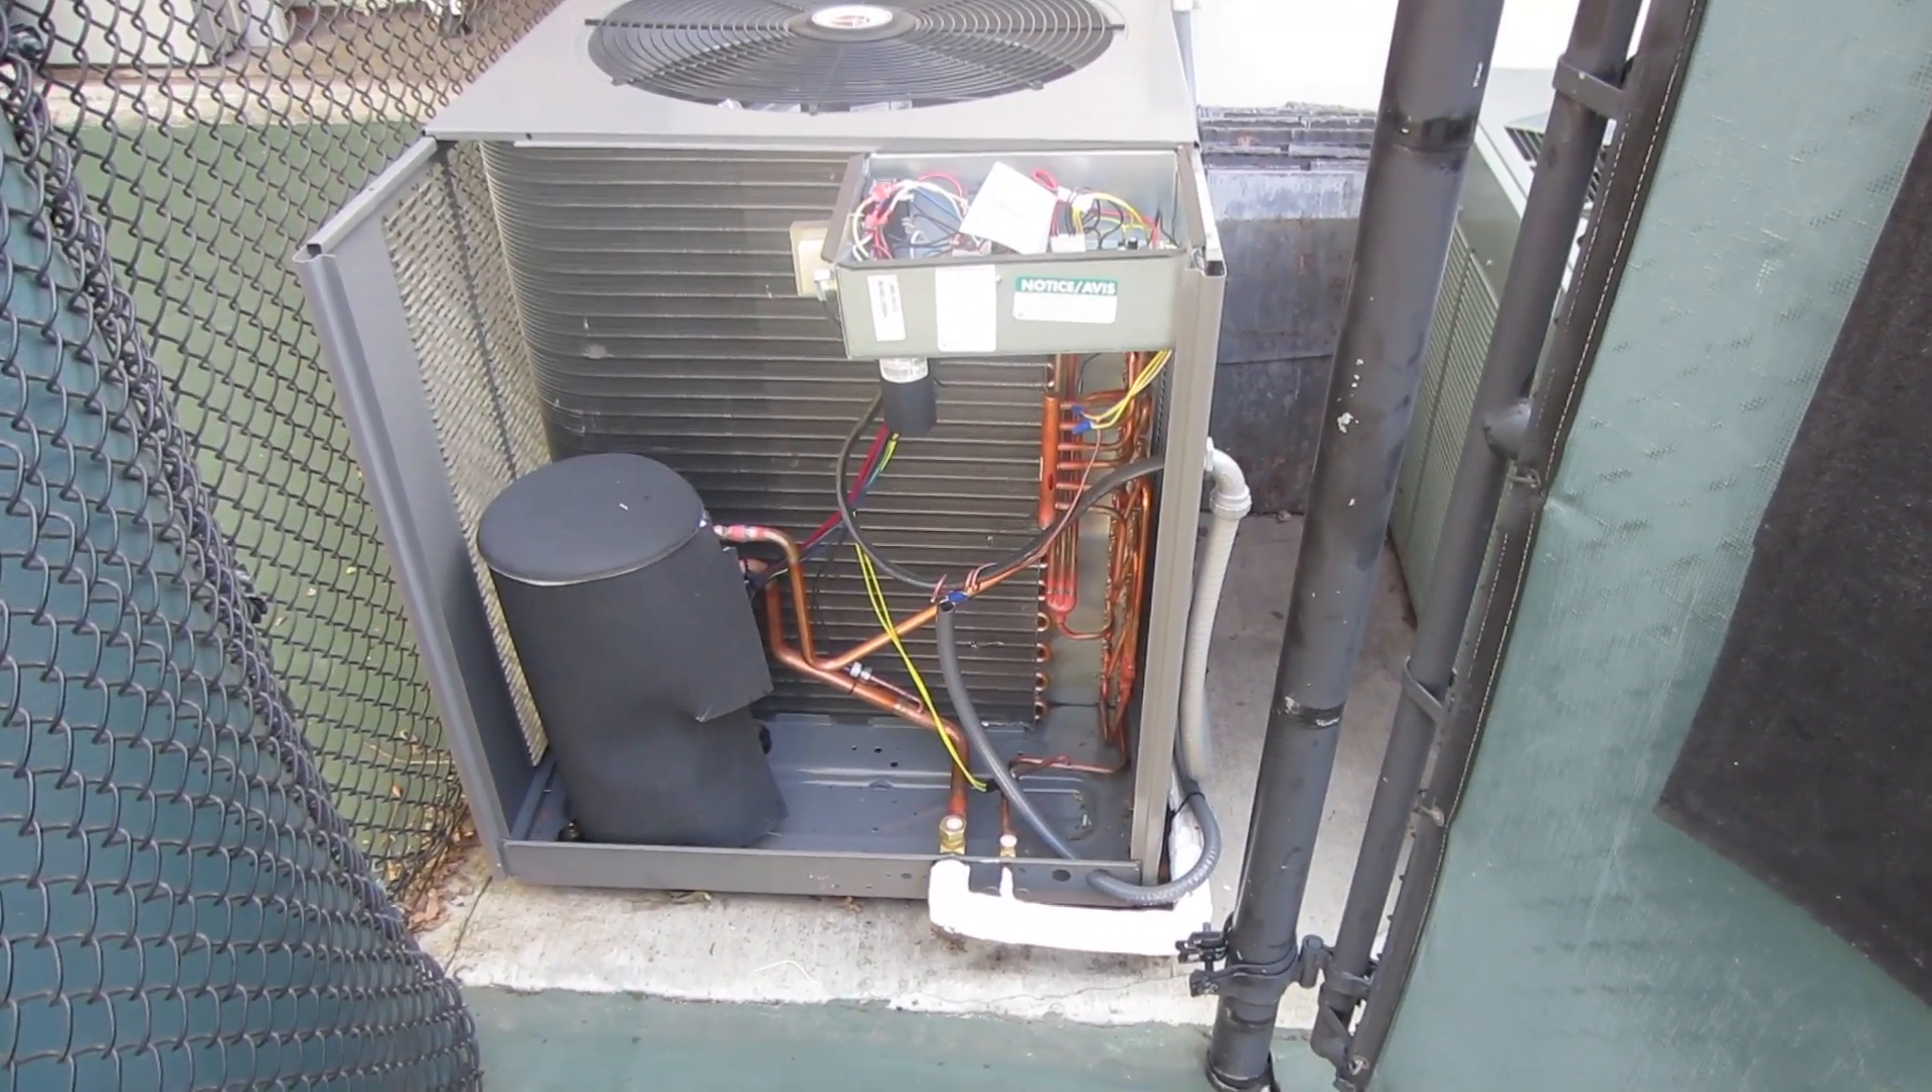I've got the condenser set into place and I took the side off the skirting that they had.